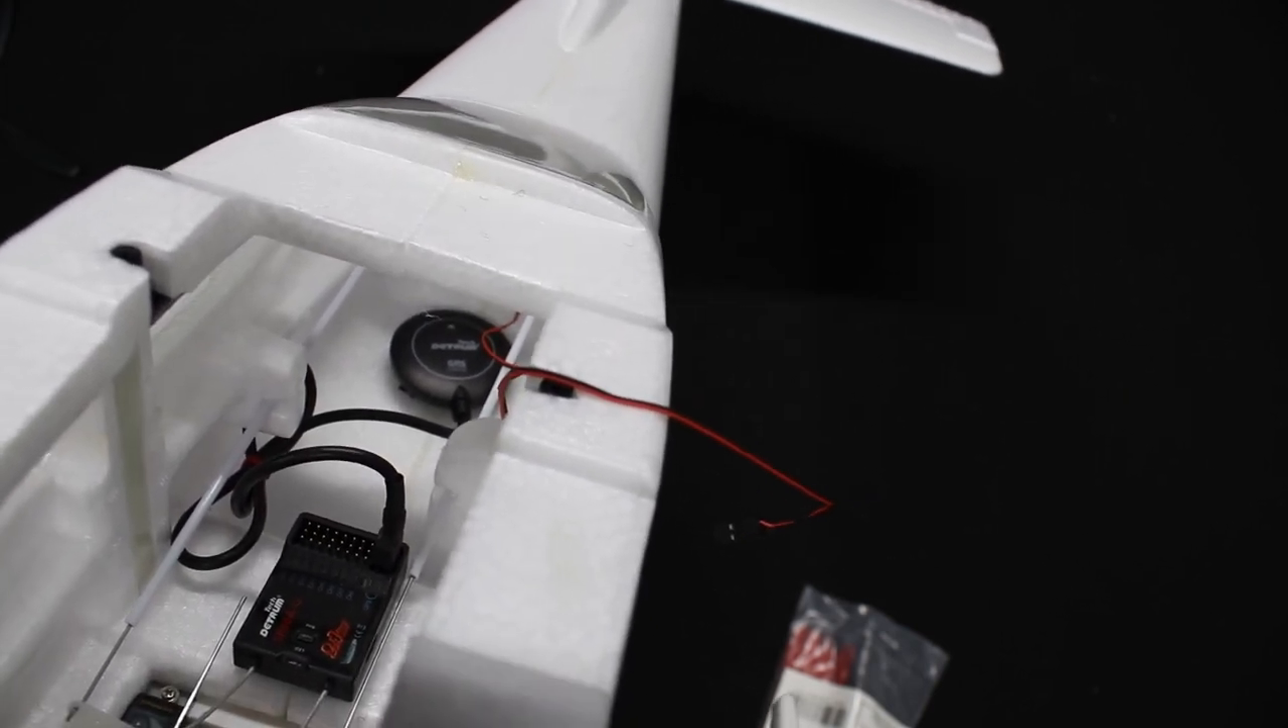So, here you can see that I have my GPS module mounted inside the aircraft now in the back here.